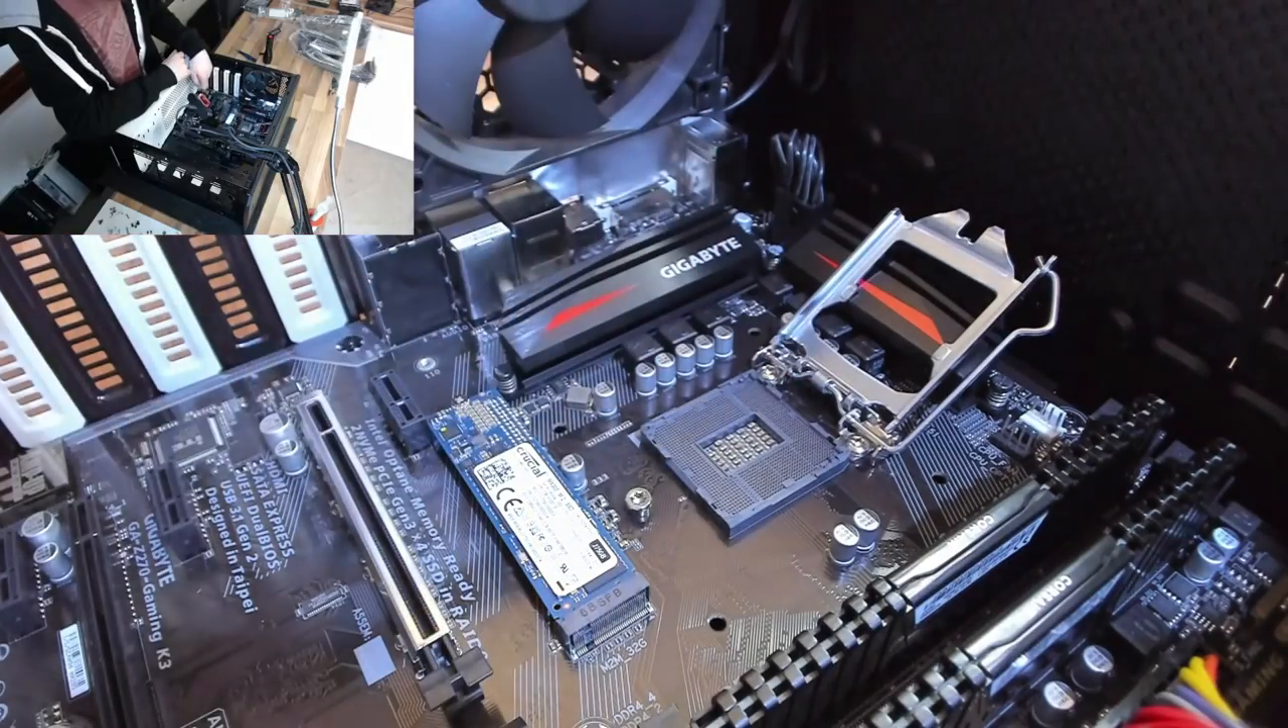So now we have the exposed CPU socket.